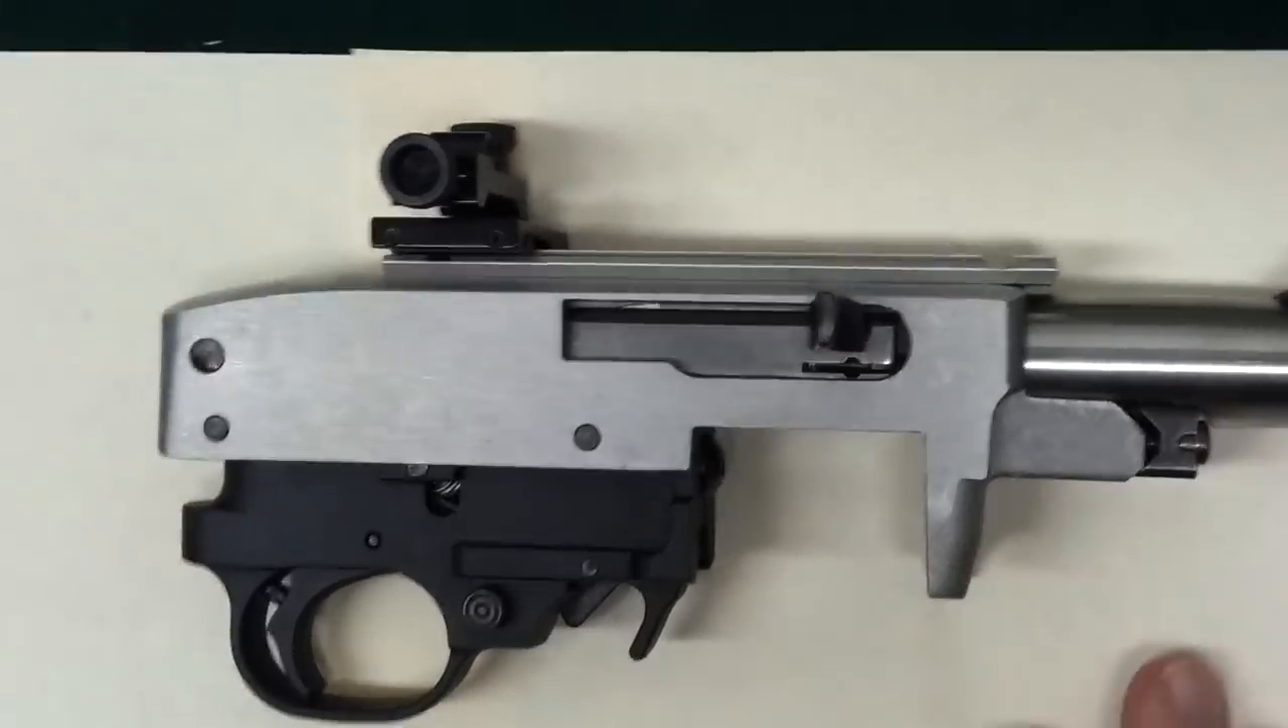Here all we've done is remove the action from the stock.